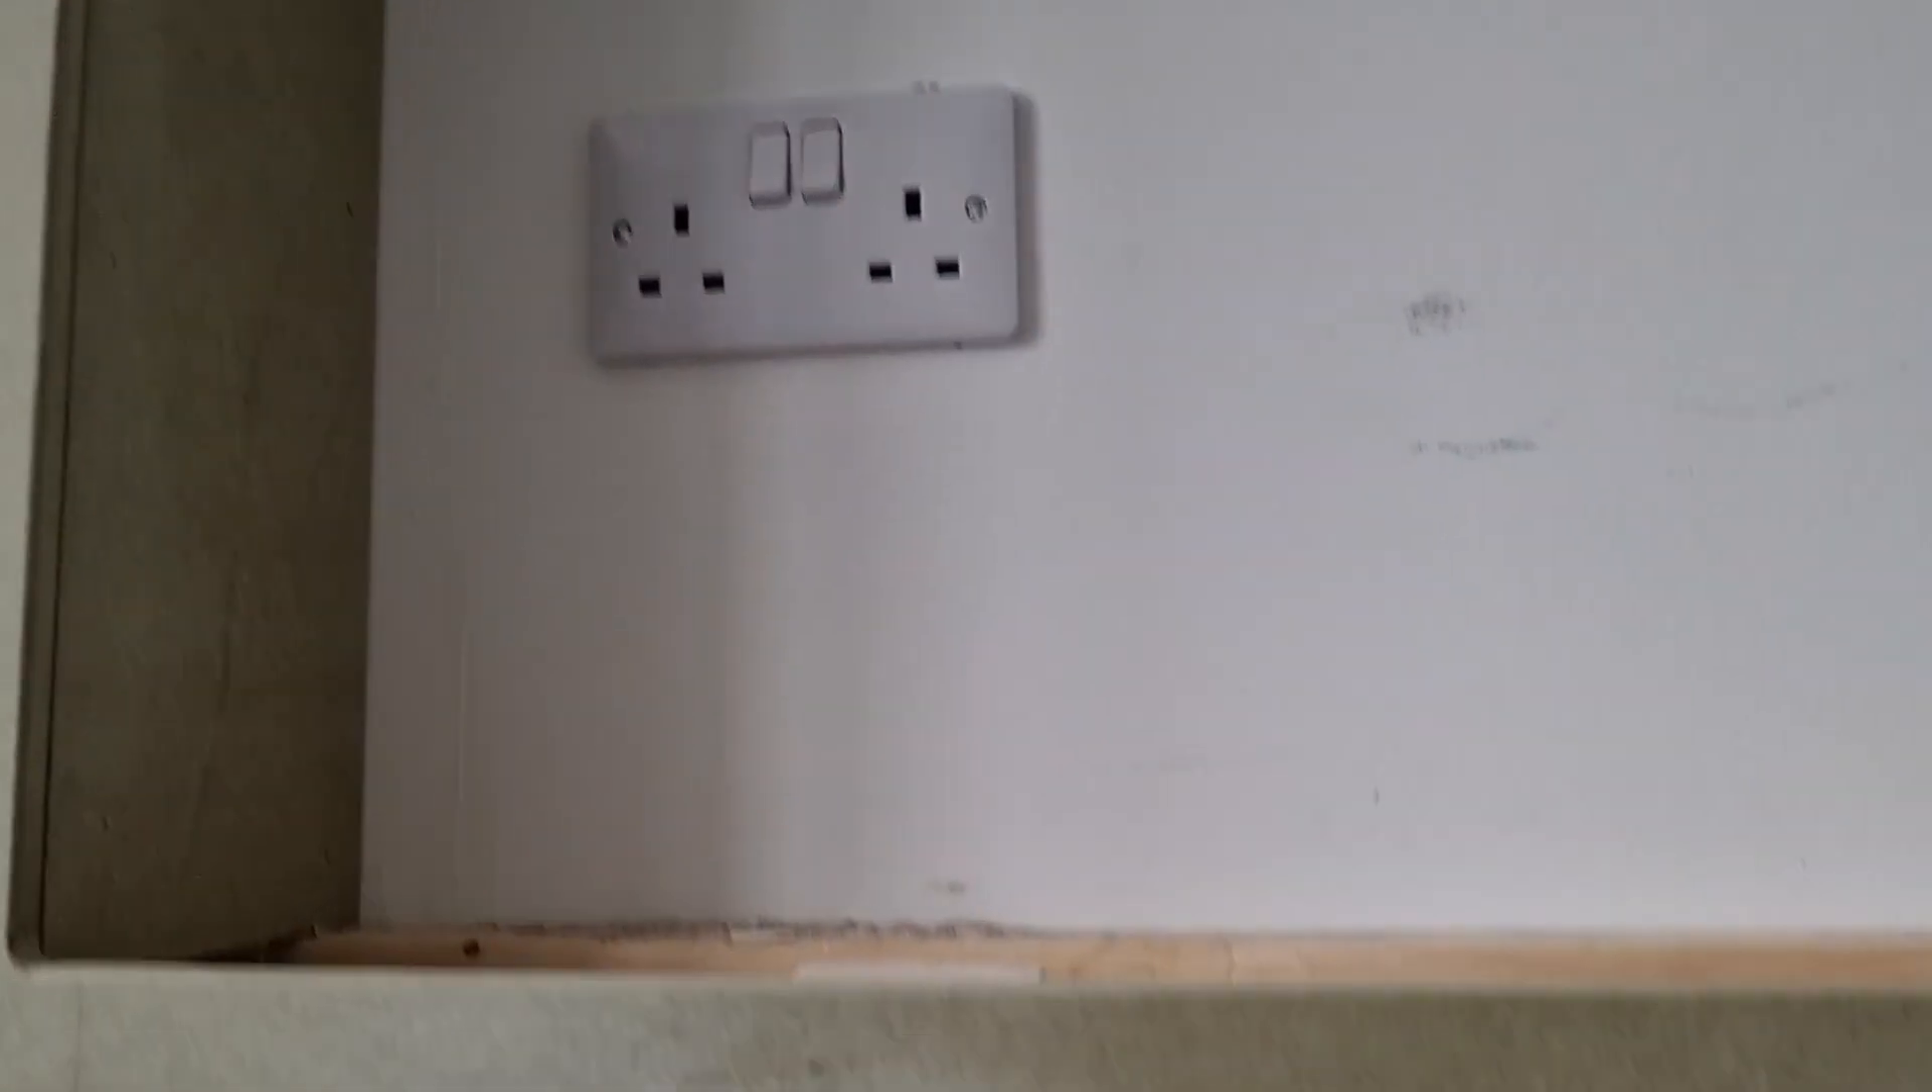I've added a socket up here for the TV.